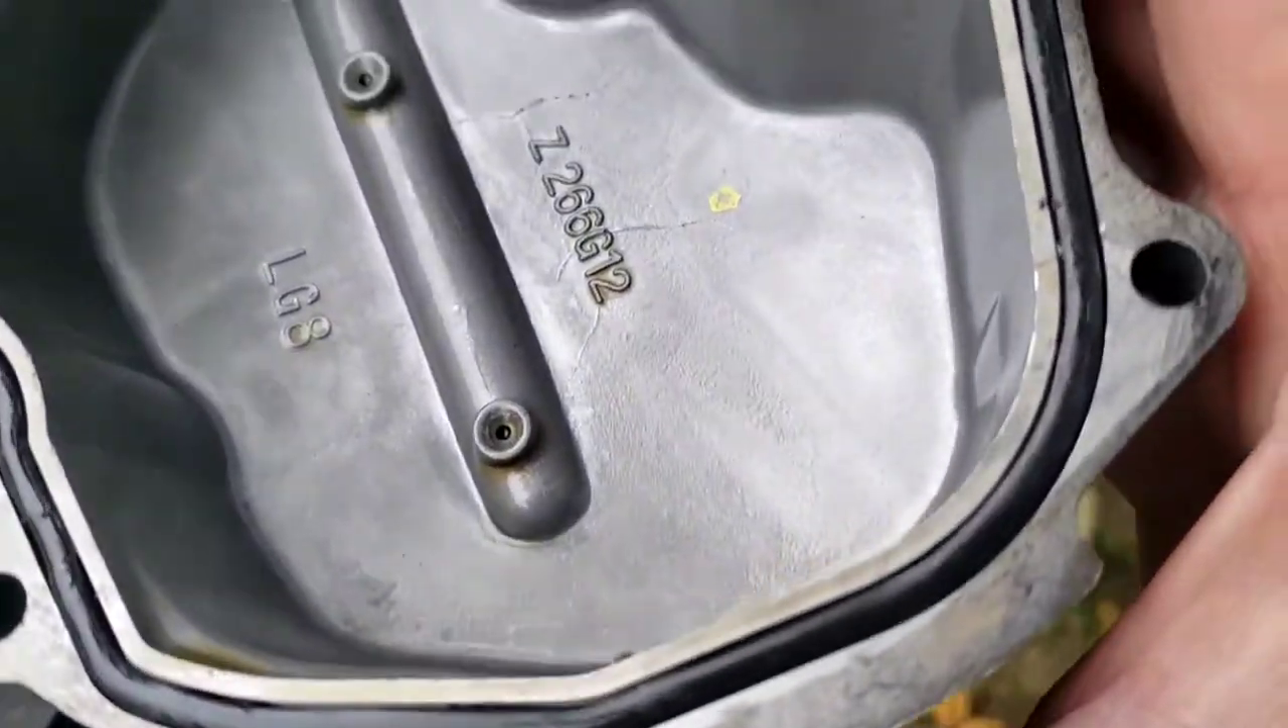Okay, we've got the valve cover off.